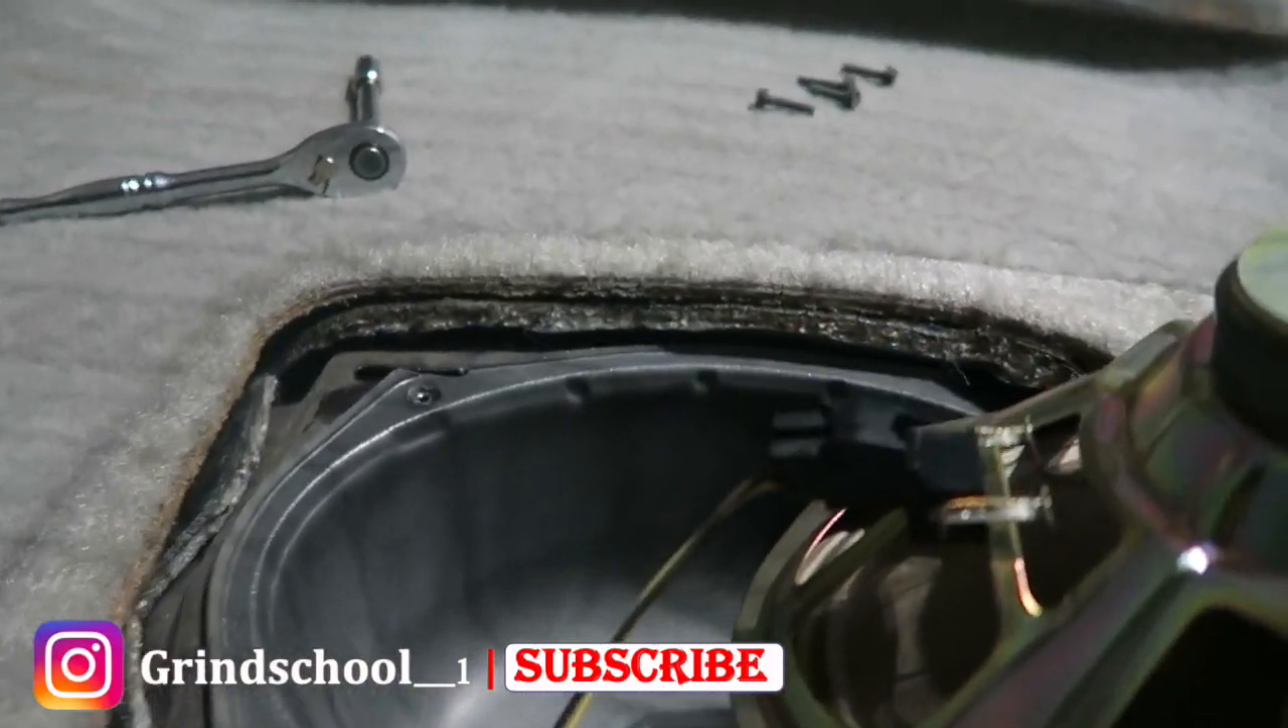So I got the speaker out.